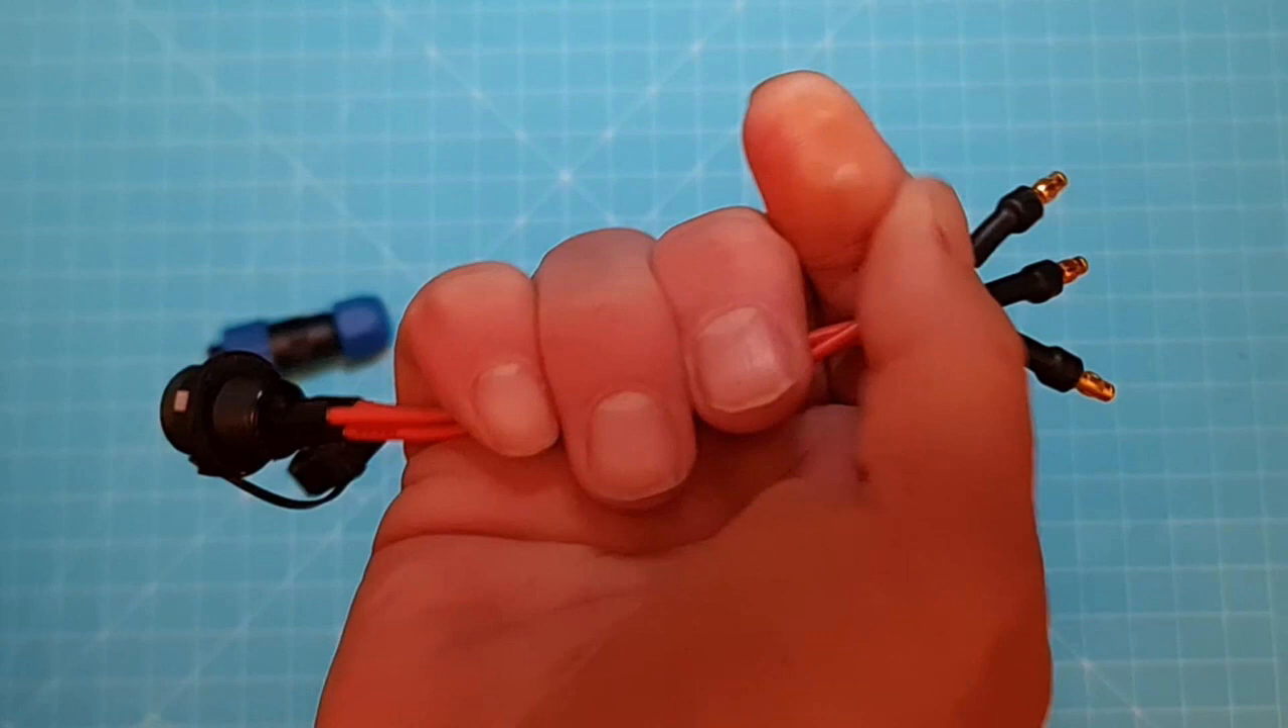I have already prepared this aviation socket with three wires. Each wire with a 3 .5 mm bullet plug at the end.